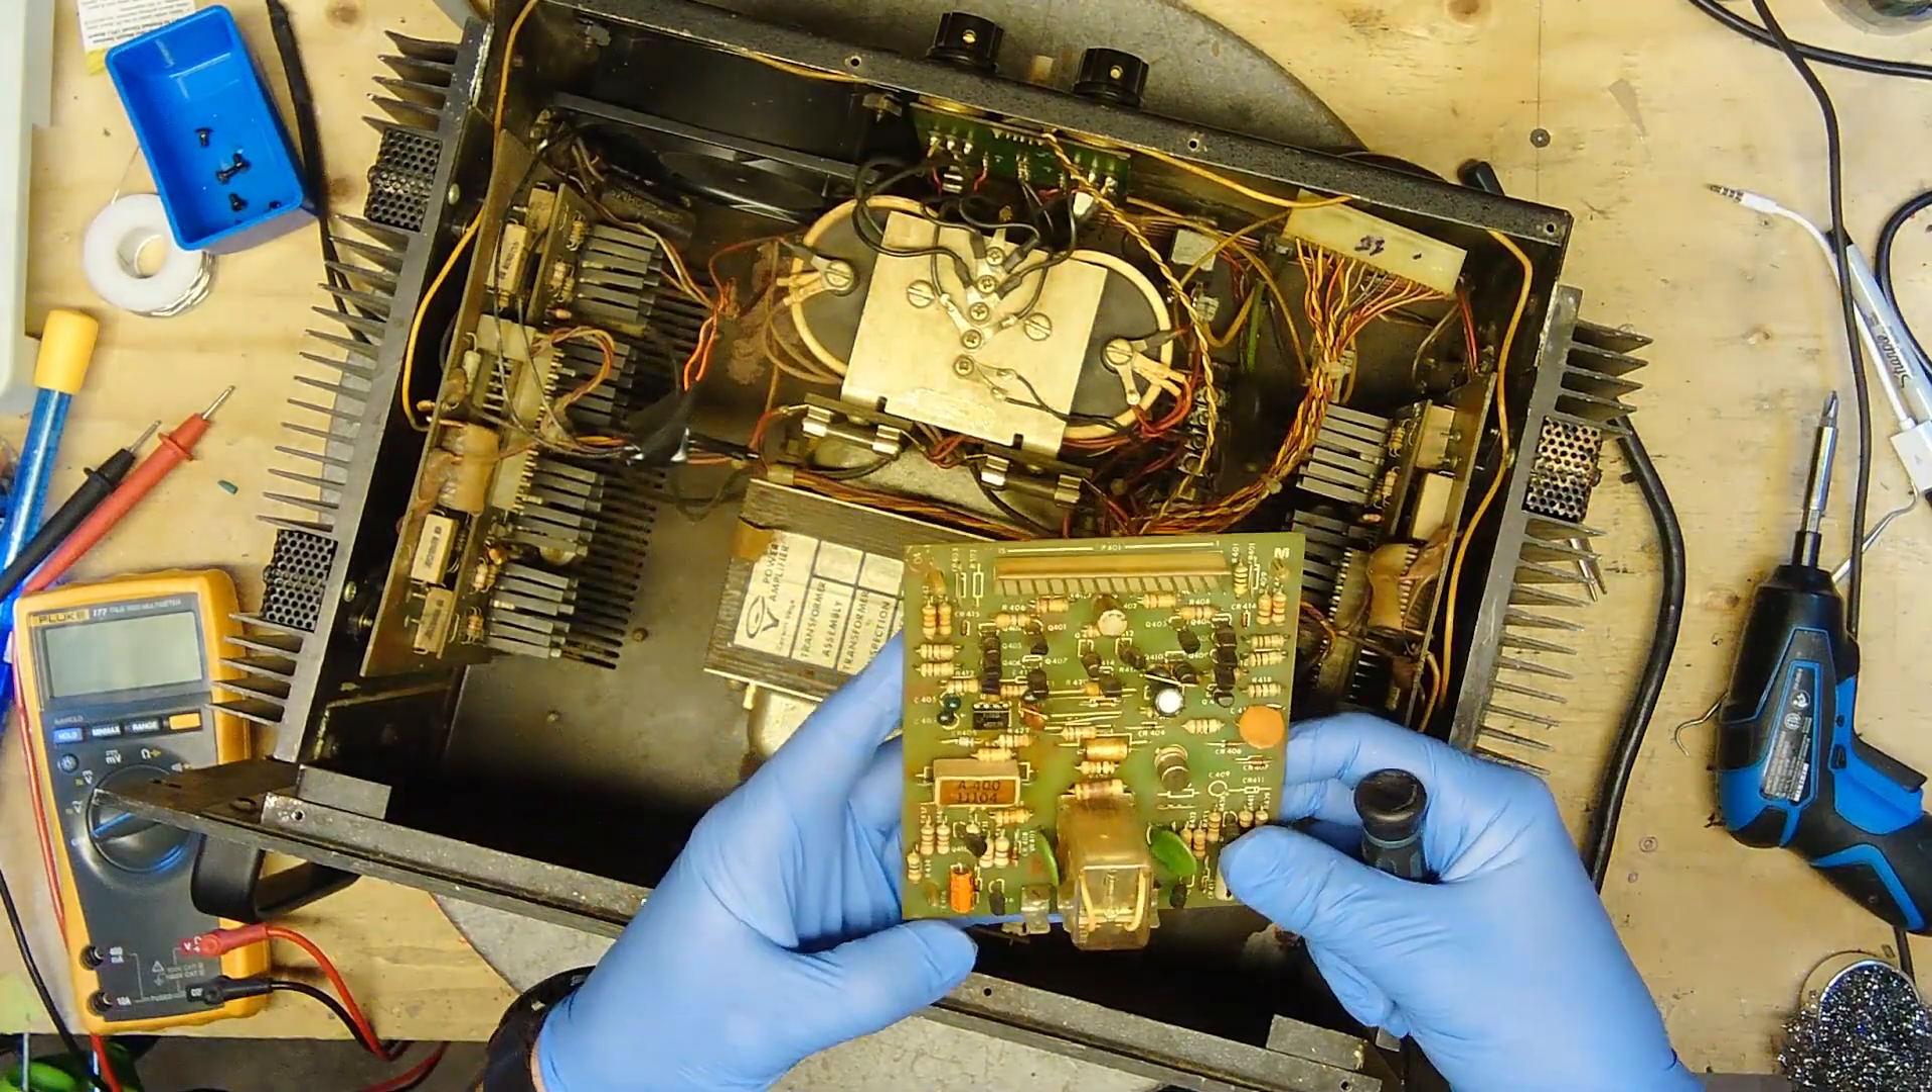There we go, now this board is out.